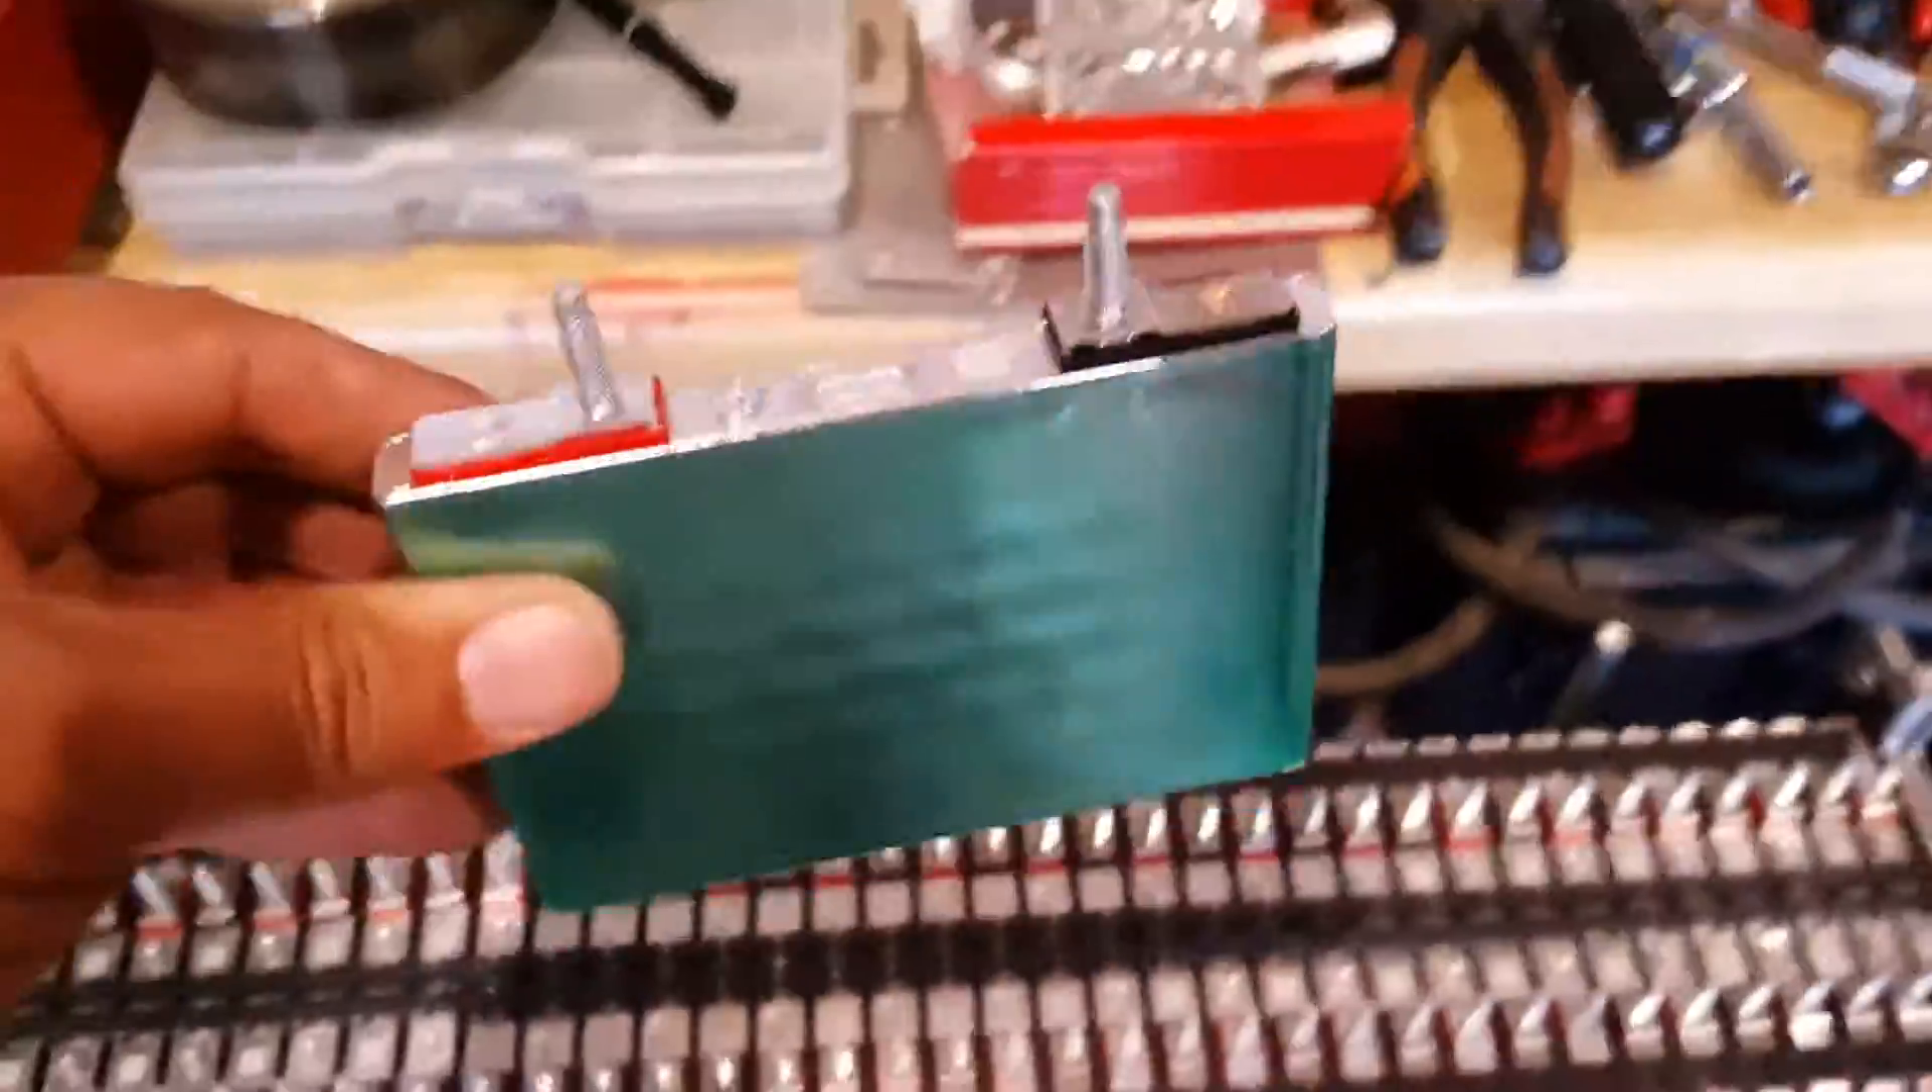I took one of the batteries out.